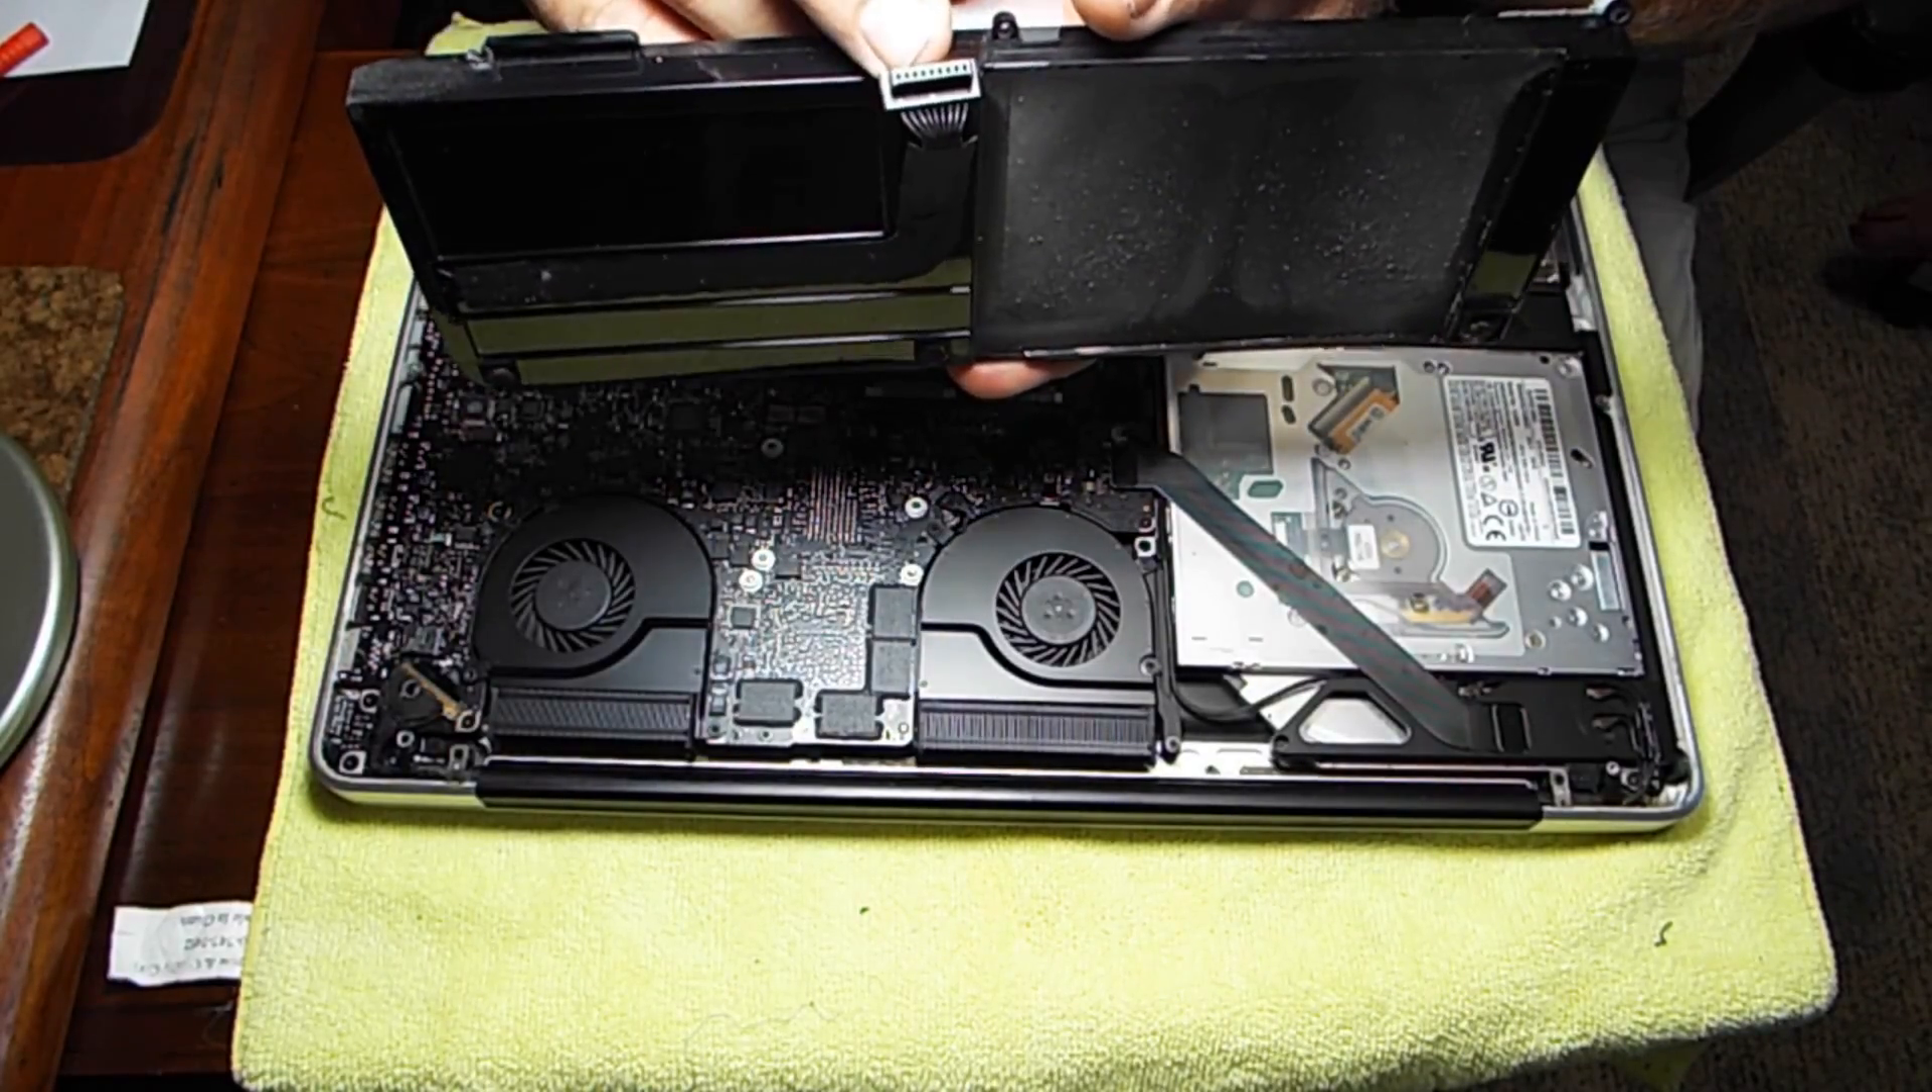Okay, we have the battery out.